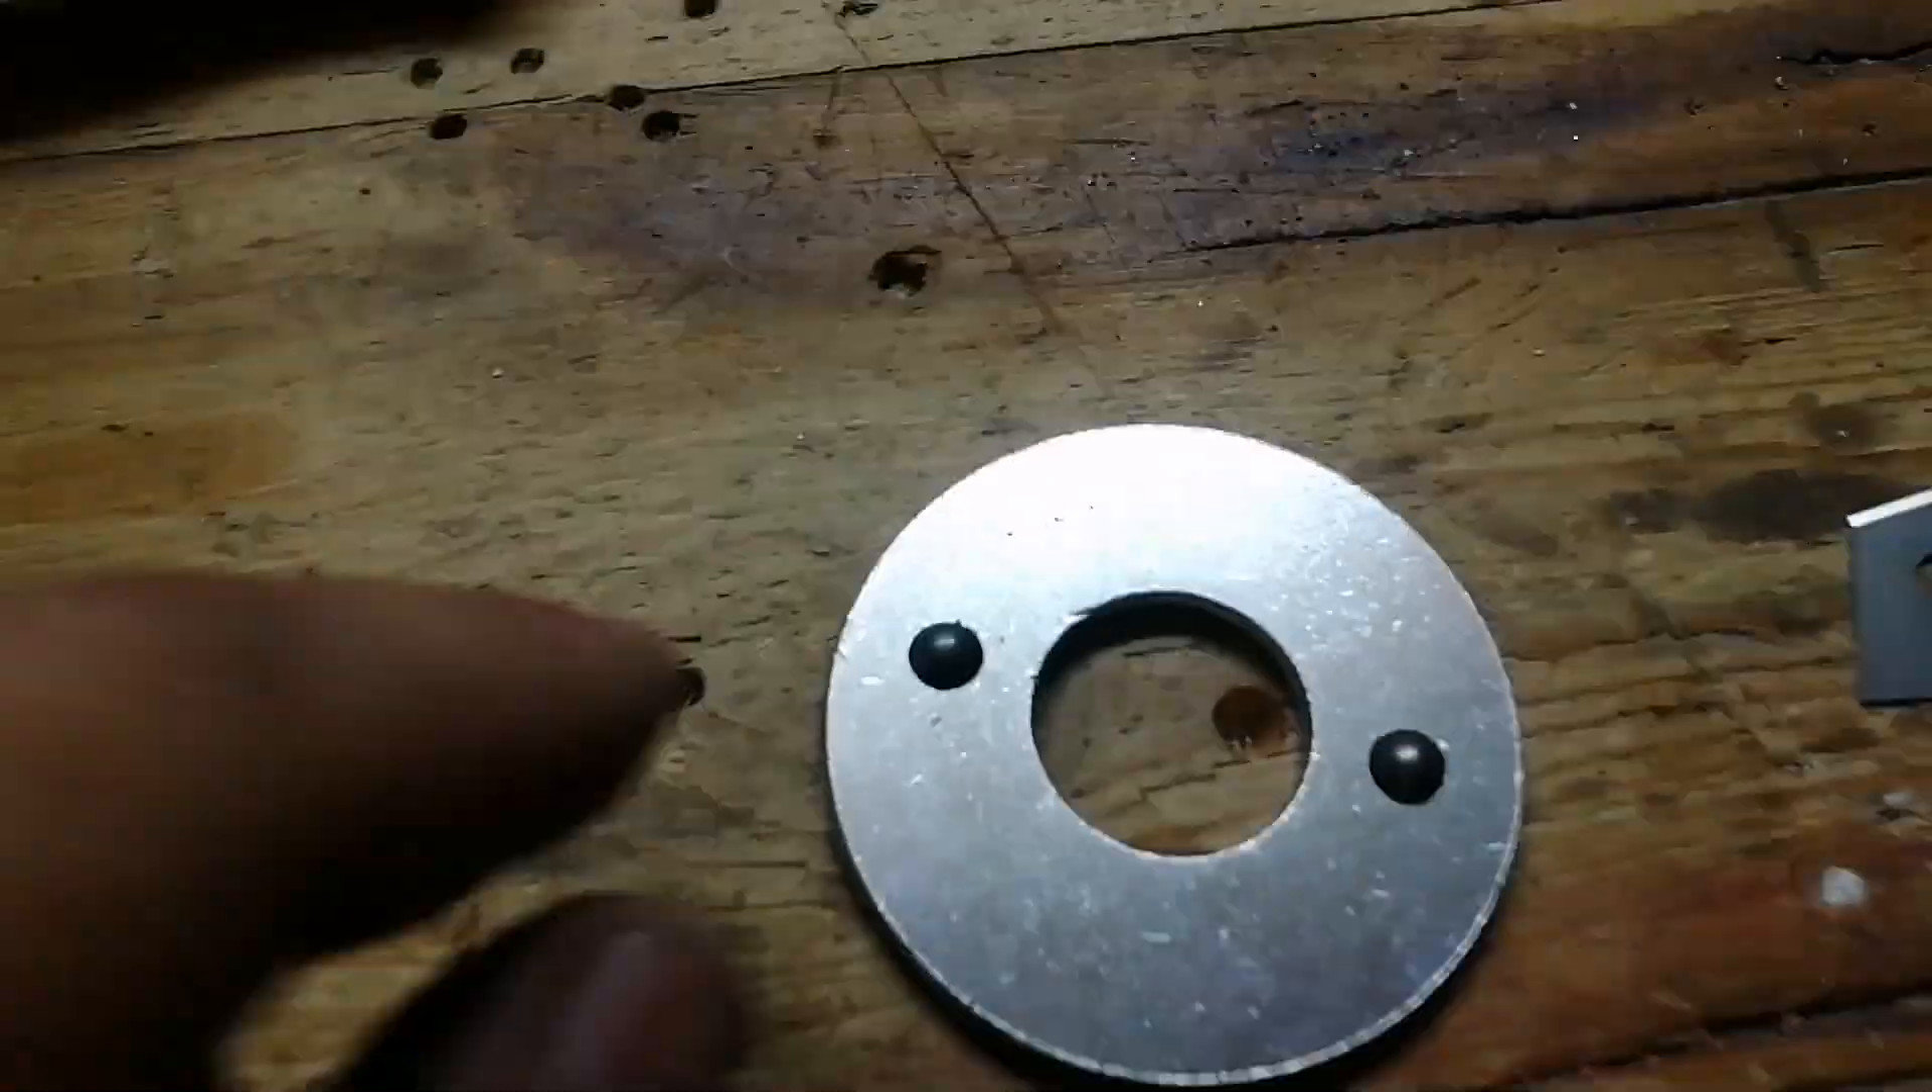Вот шарики от подшипника вставил. Вот видите, да? Сюда вот в эти отверстия, которые сверлил.